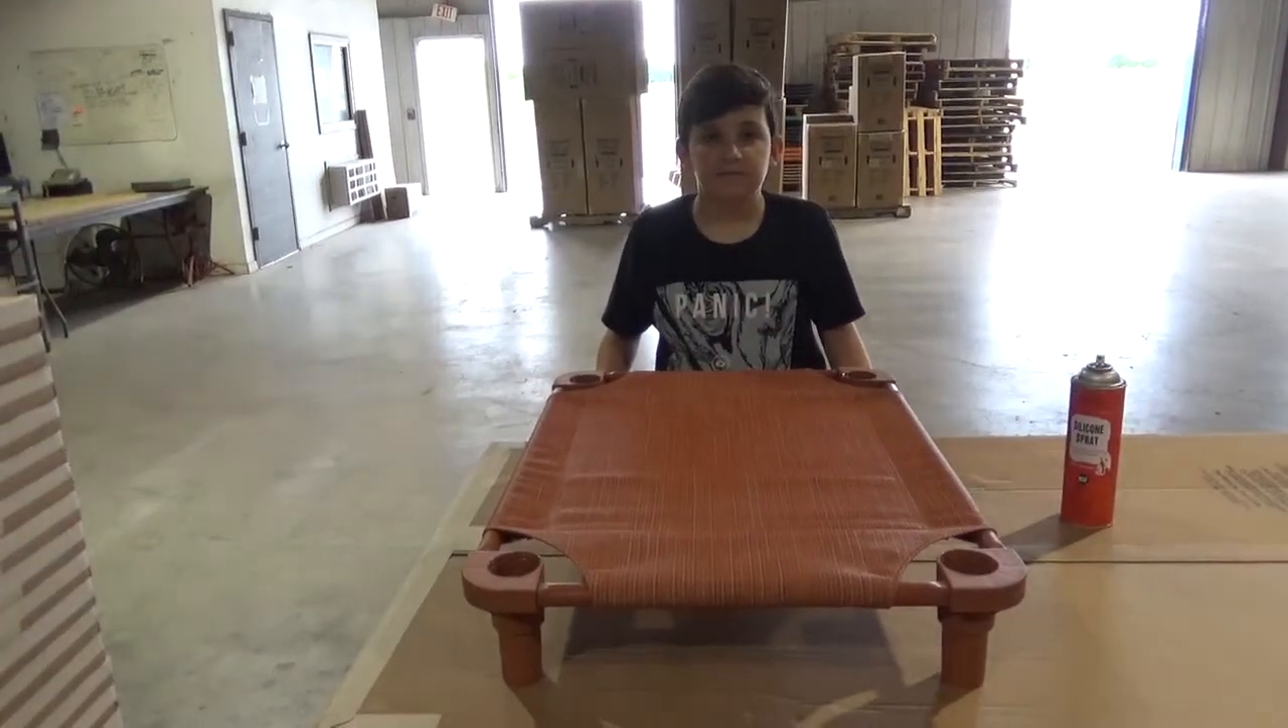You've assembled your first pet cot.